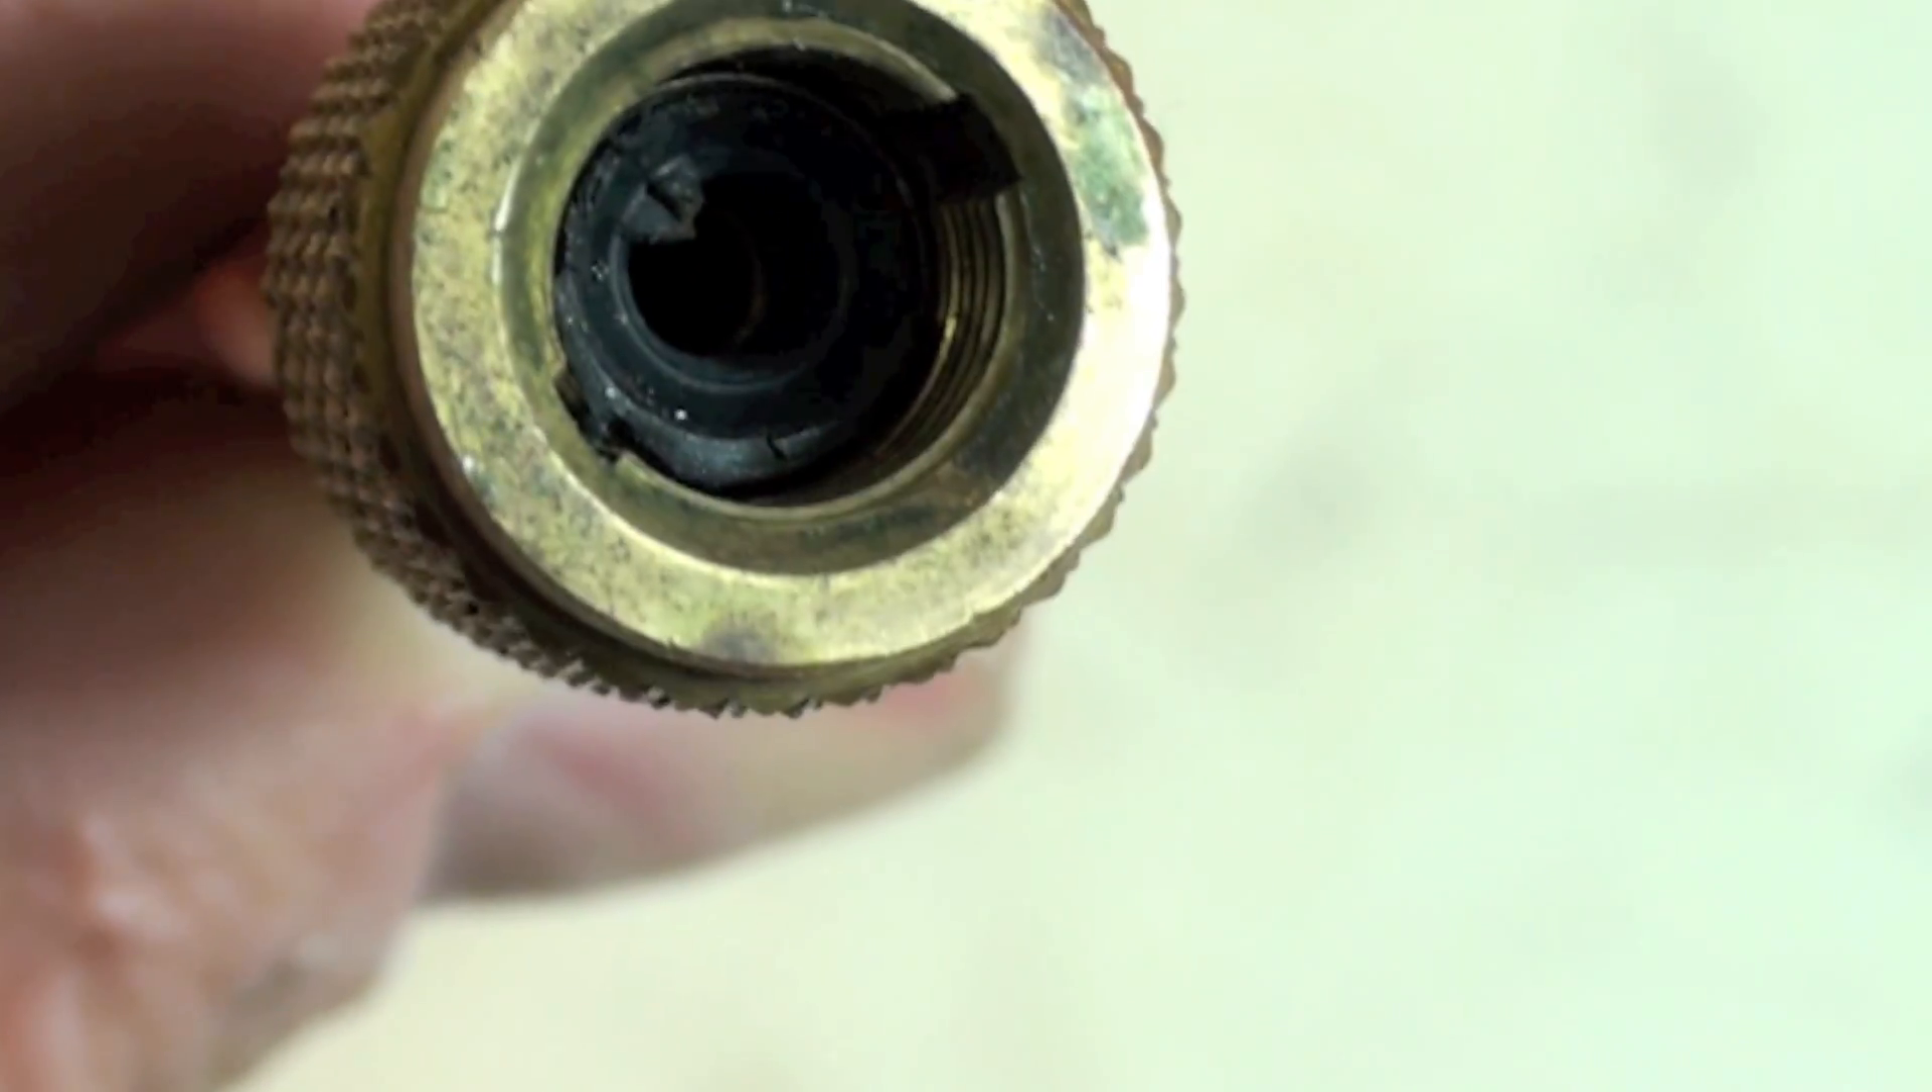This is what the gasket looks like when it's installed in the hose.